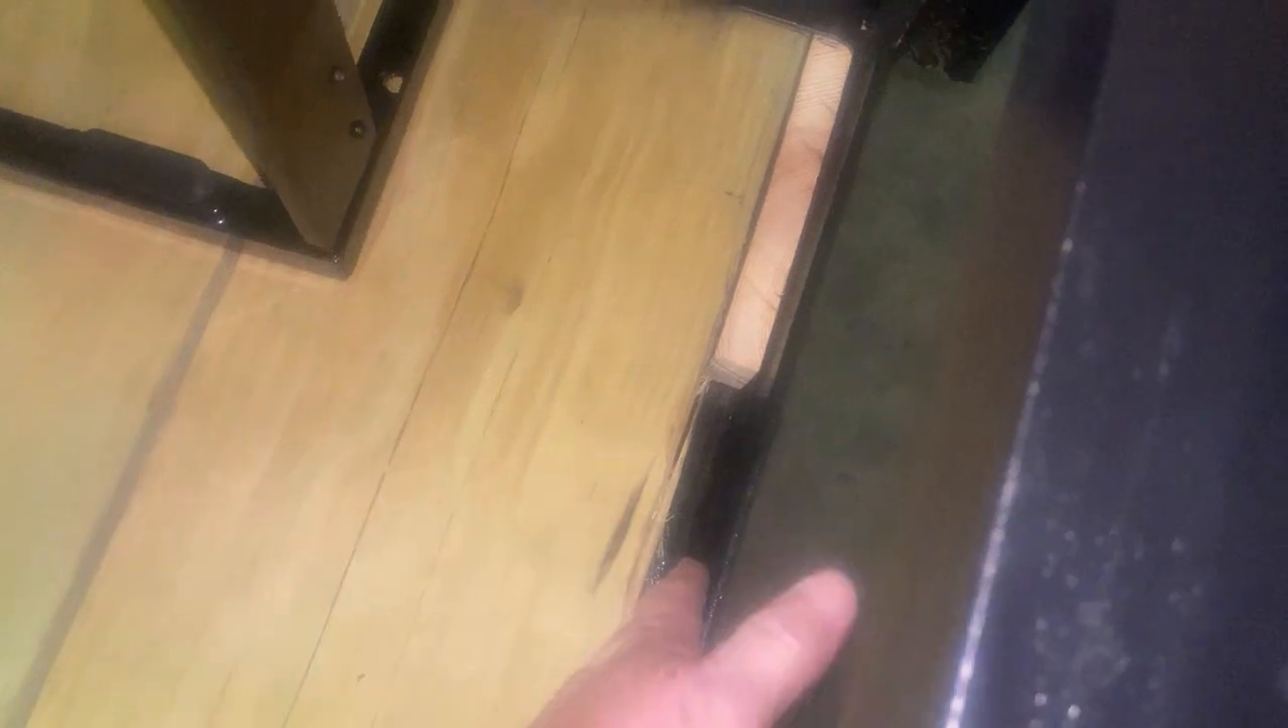We got a gap here between the wood plank and the frame.